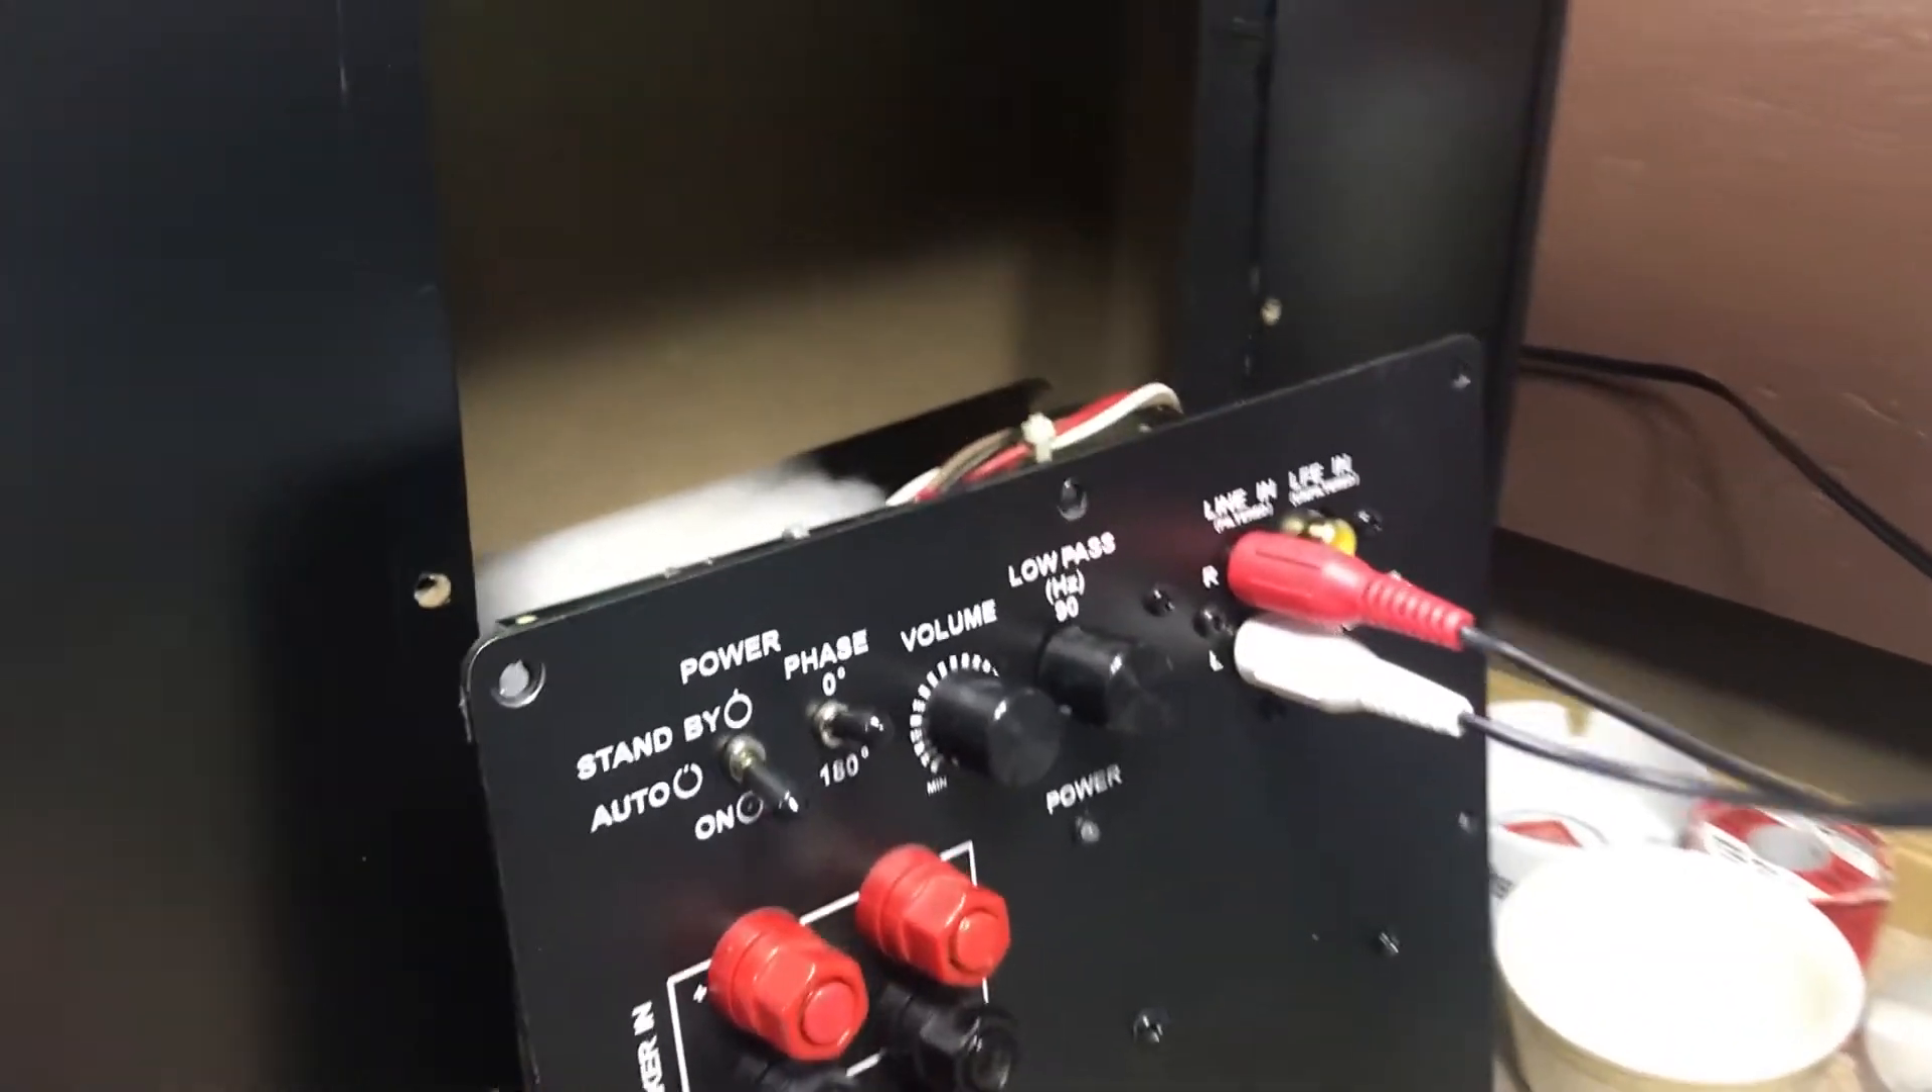We have an audio source connected.